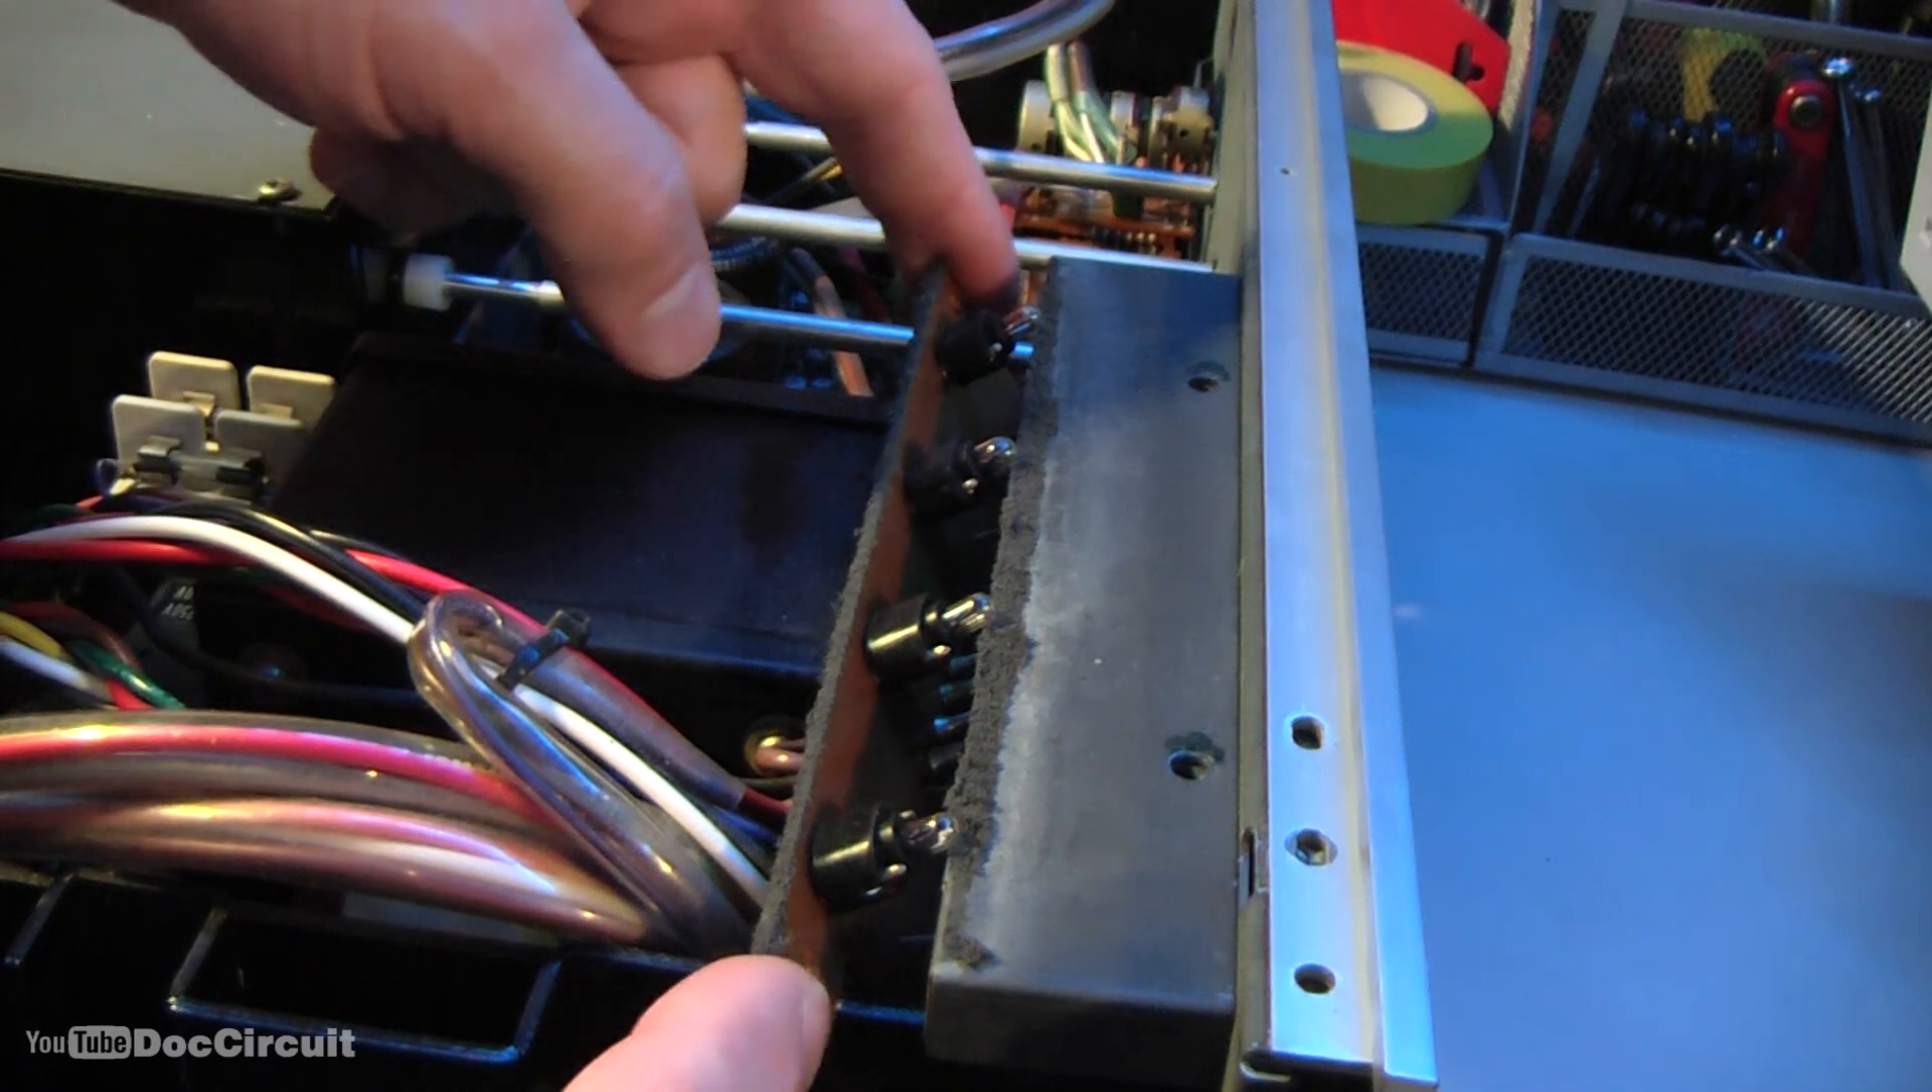Okay that's the bulbs mounted onto the PCB.